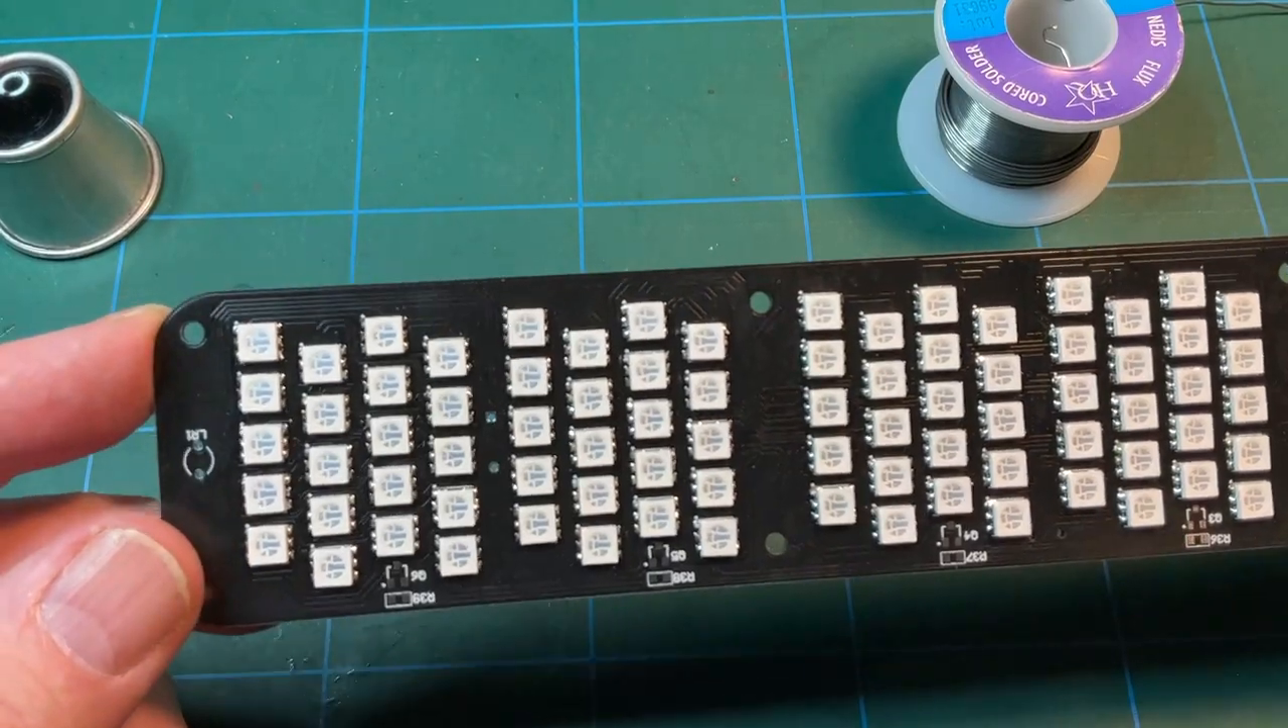So we have all of the leds are now populated.